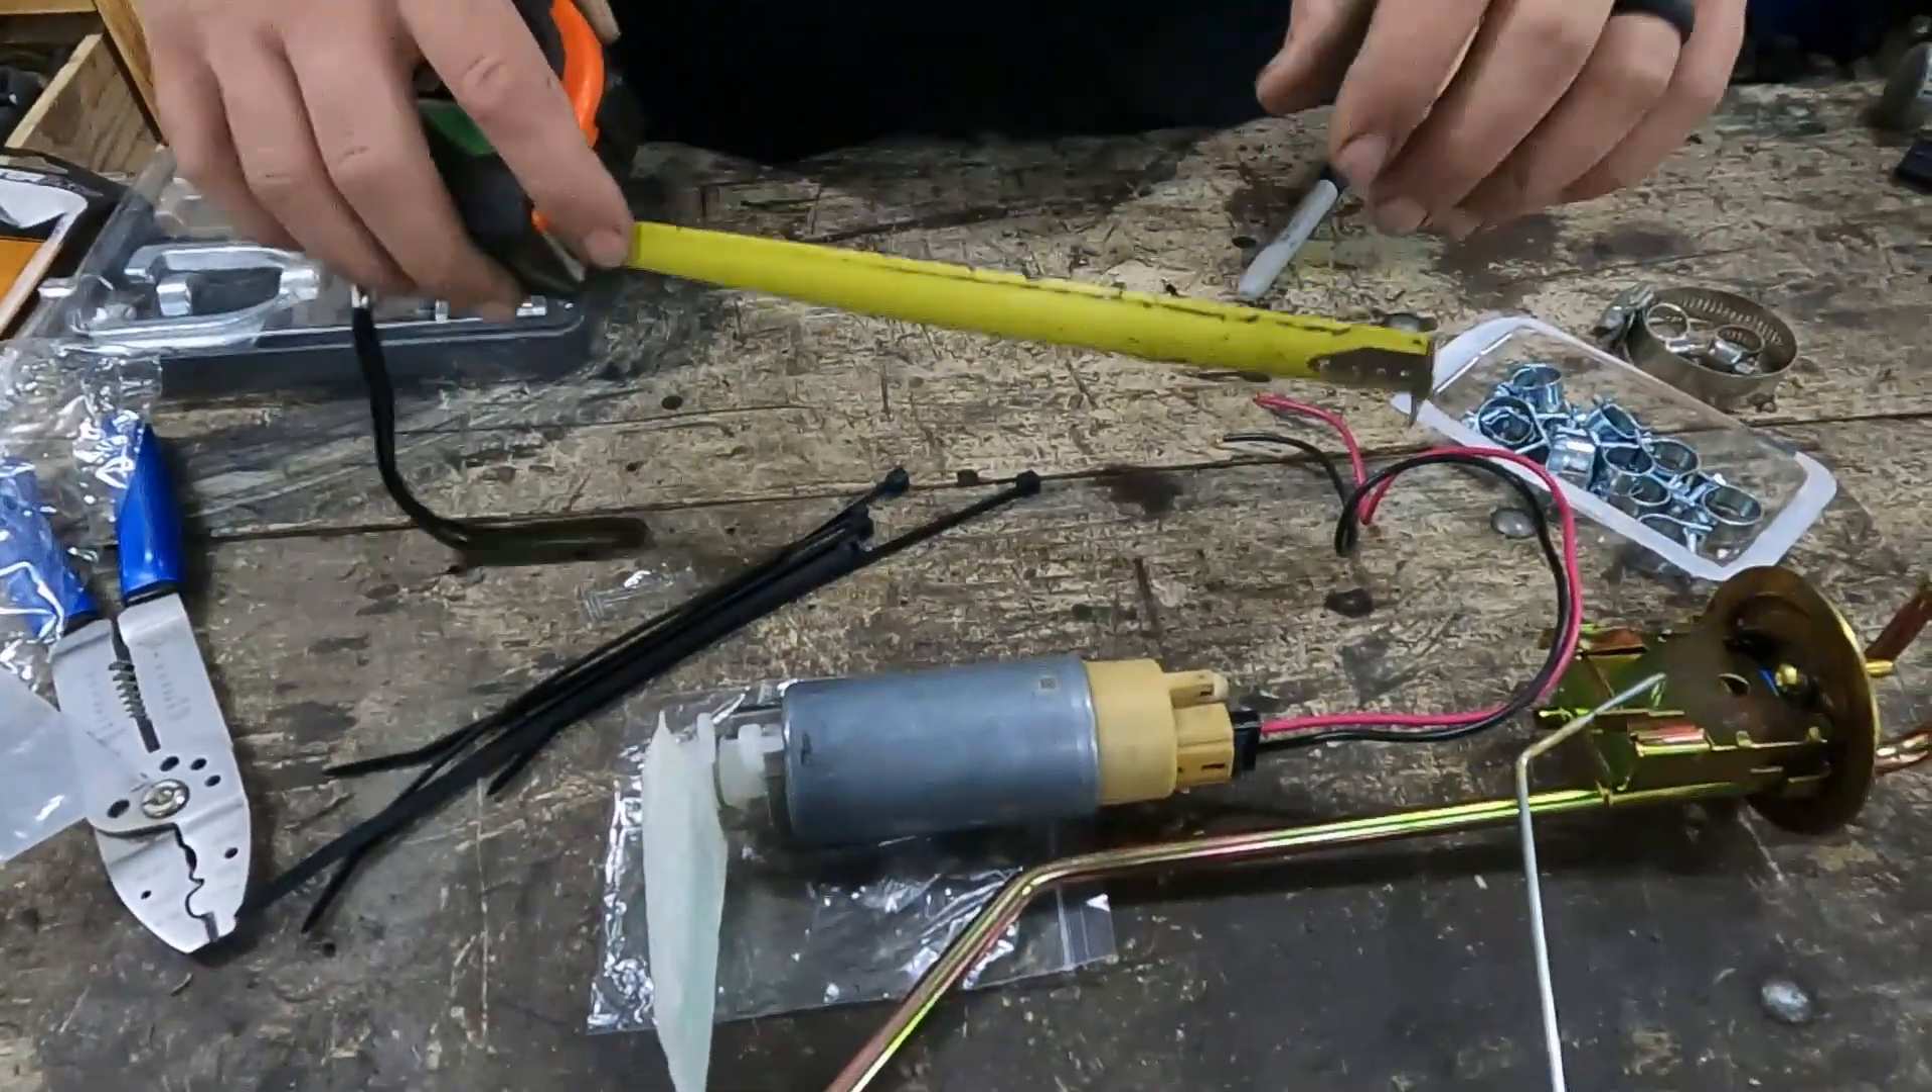So now we just have to get this fuel pump attached to this sending unit and we can put it in the tank.